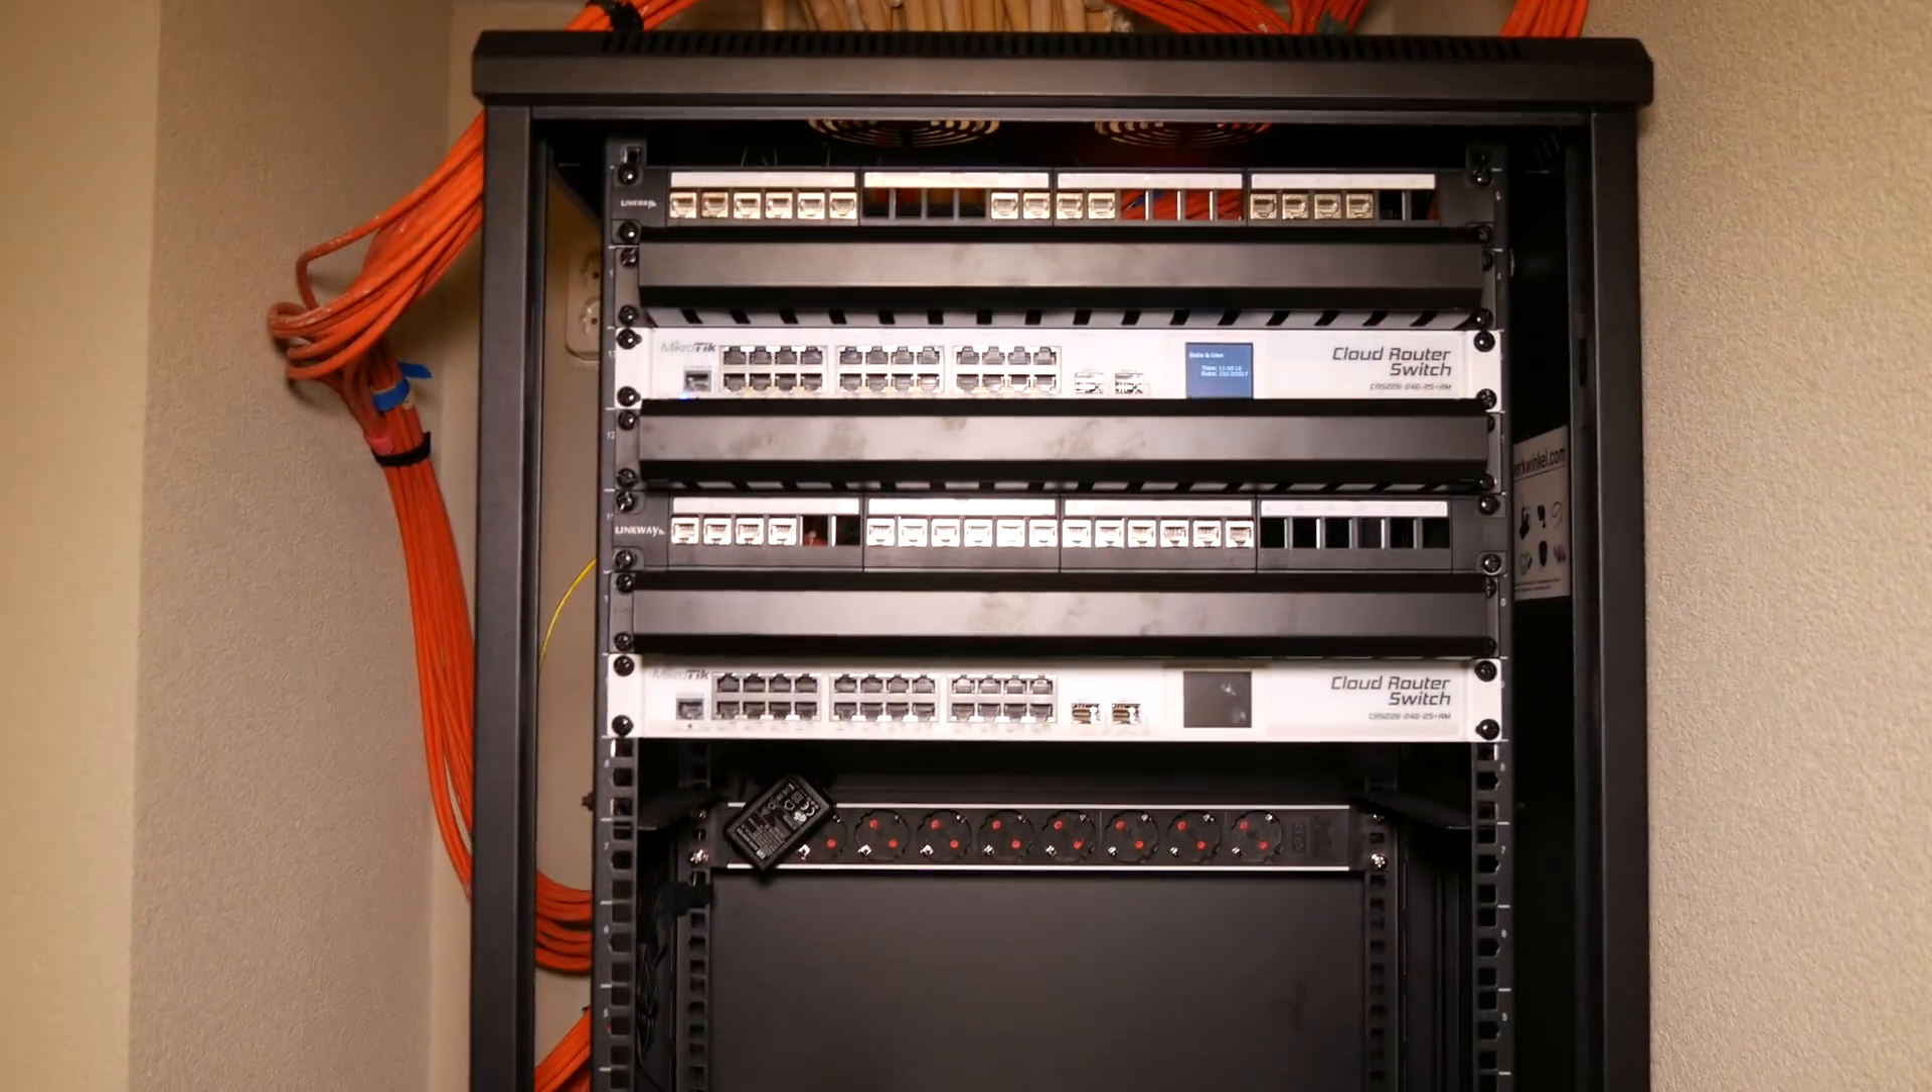Here you can see I've finished installing the second patch panel with keystones as I laid them out in my predetermined plan, and I've continued filling the rack row by row with all the components.